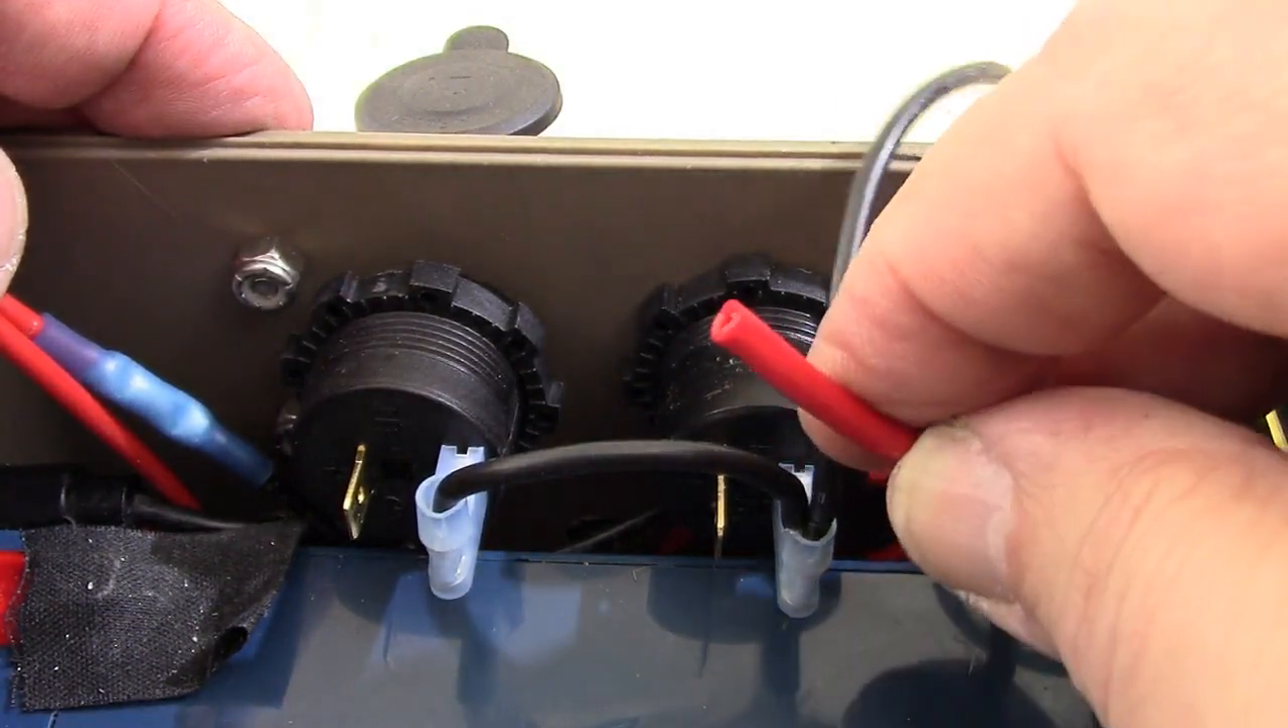So far the only other thing we'll have on this side that hasn't been connected is this red lead.